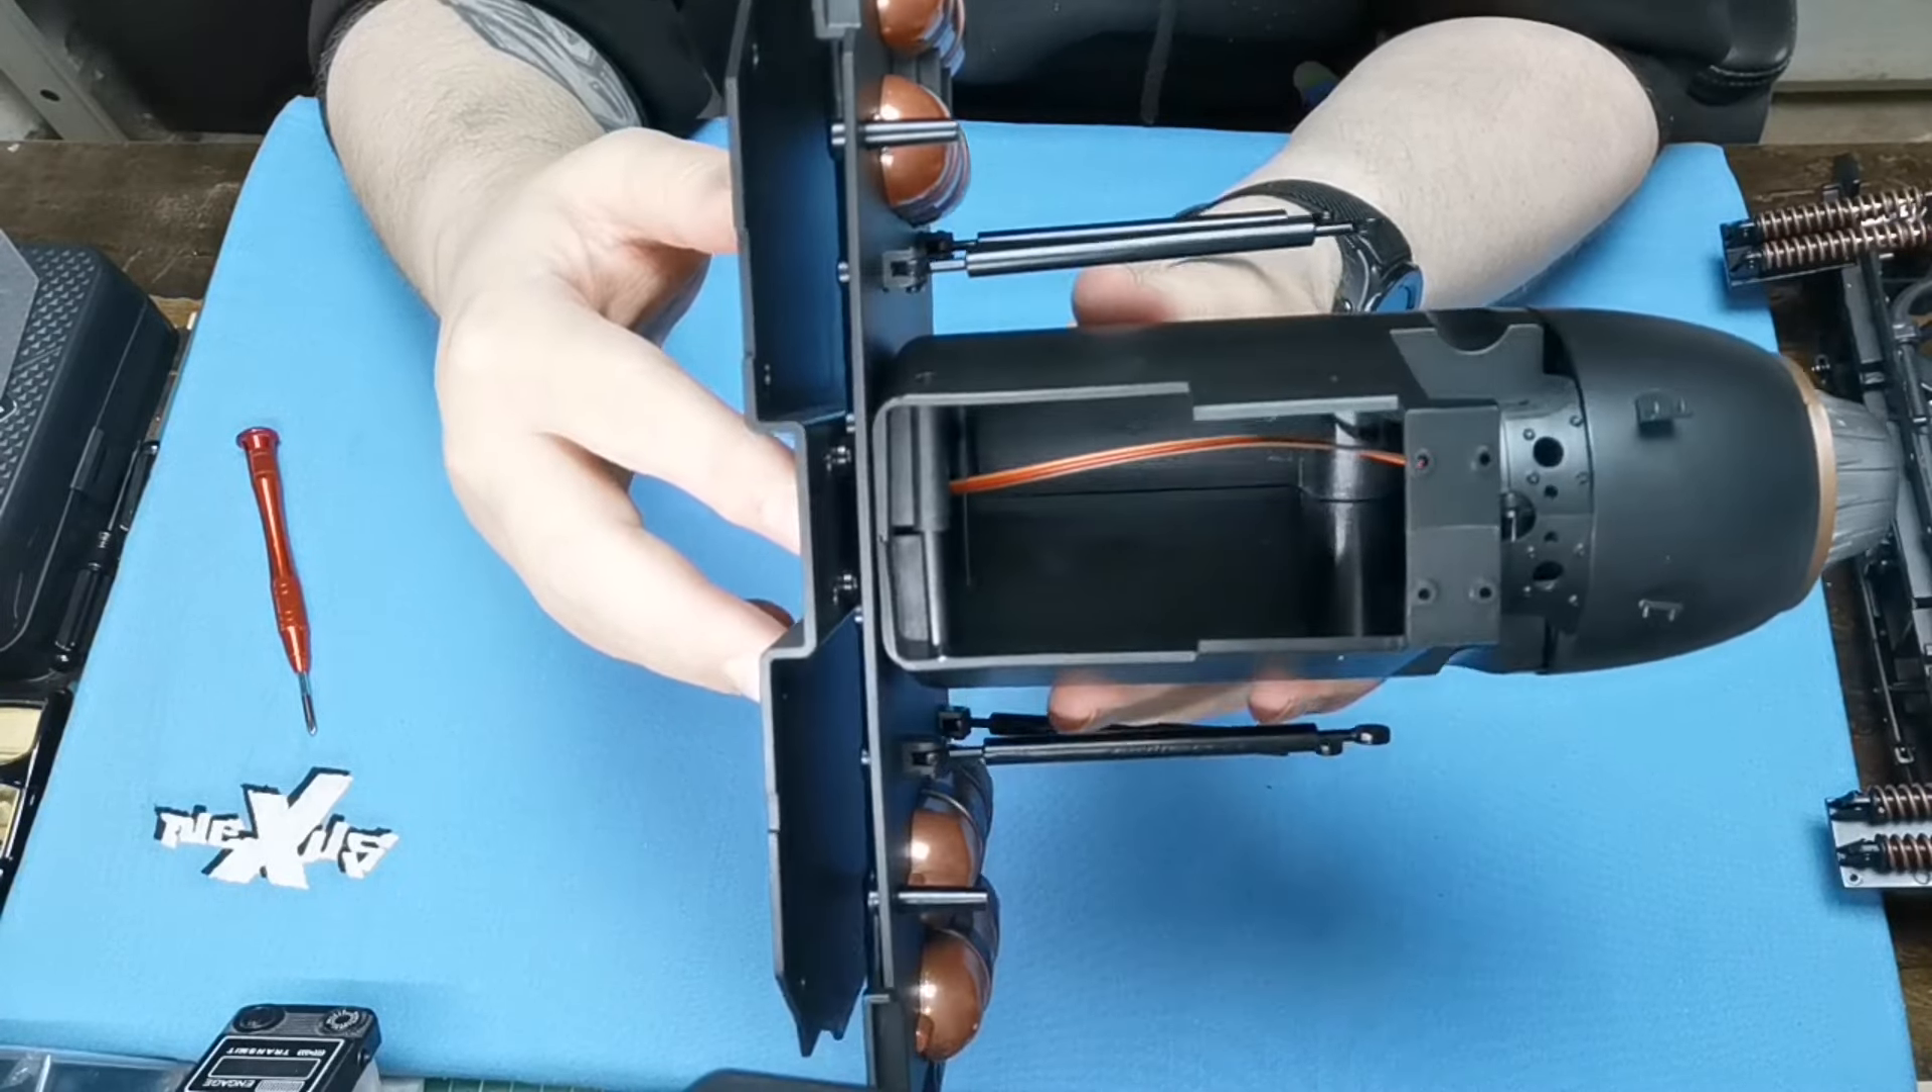So in this issue, what we've done, we've put the back, the bulkhead wall on.